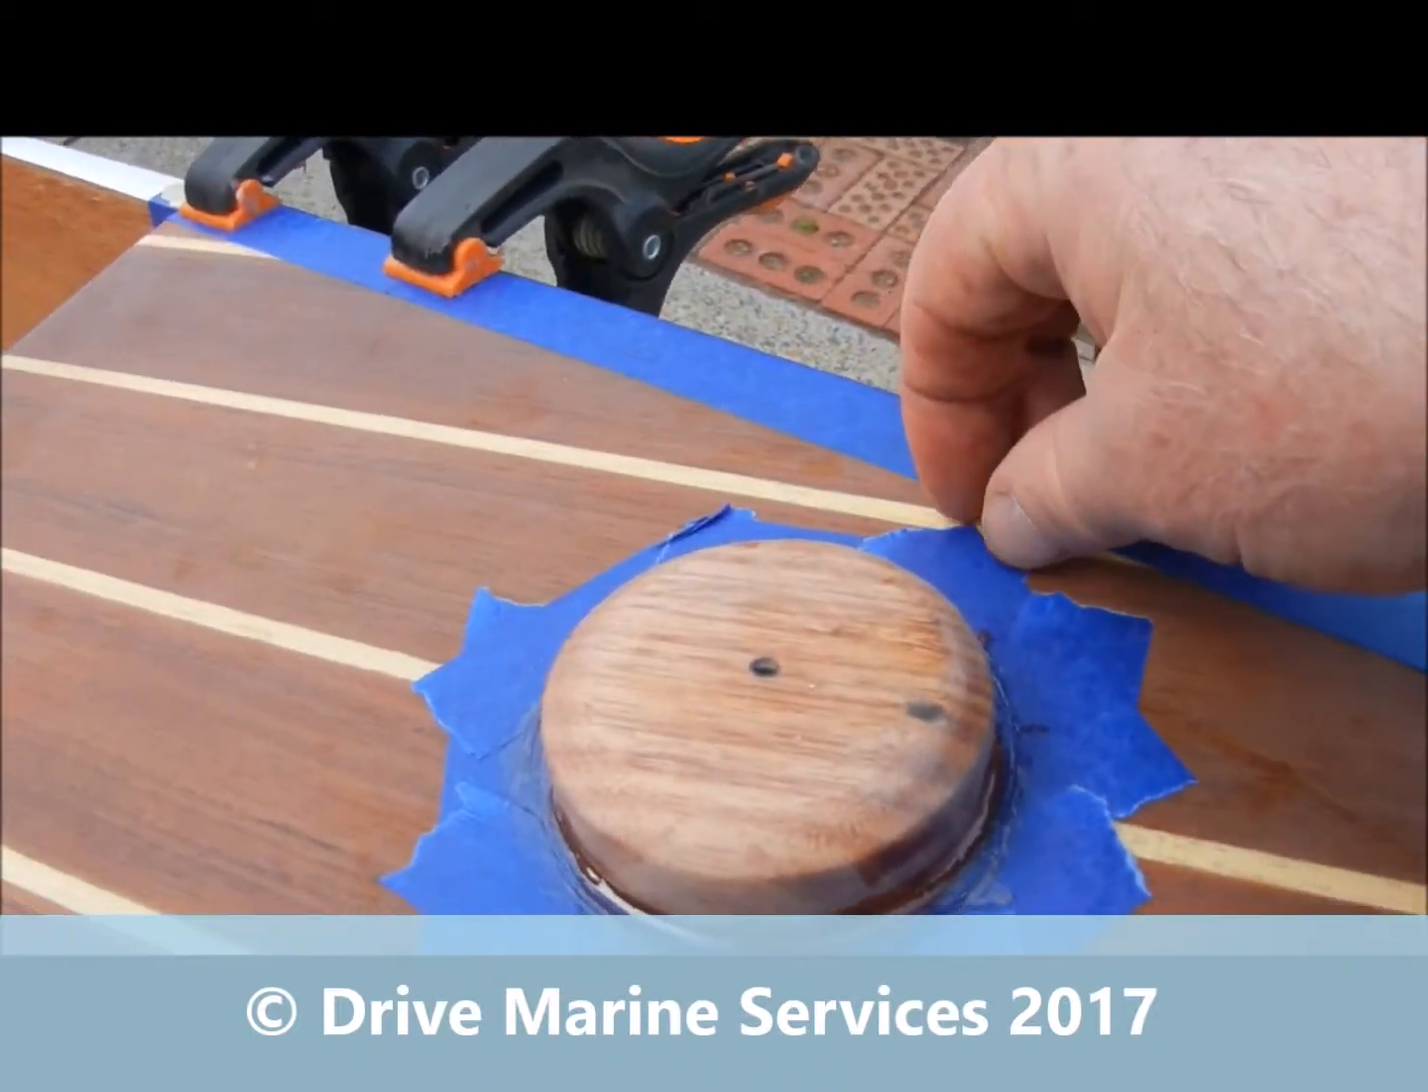We've also glued the block on.